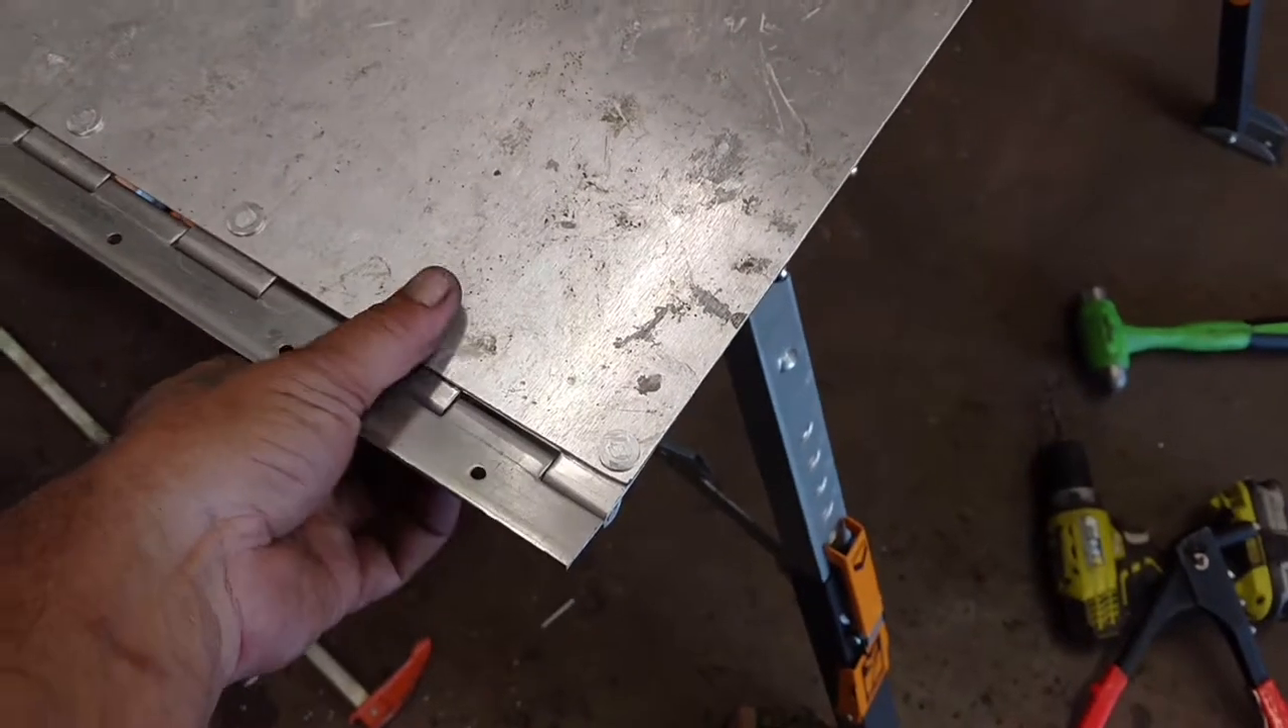So I put this piano hinge on. This is upside down, of course.